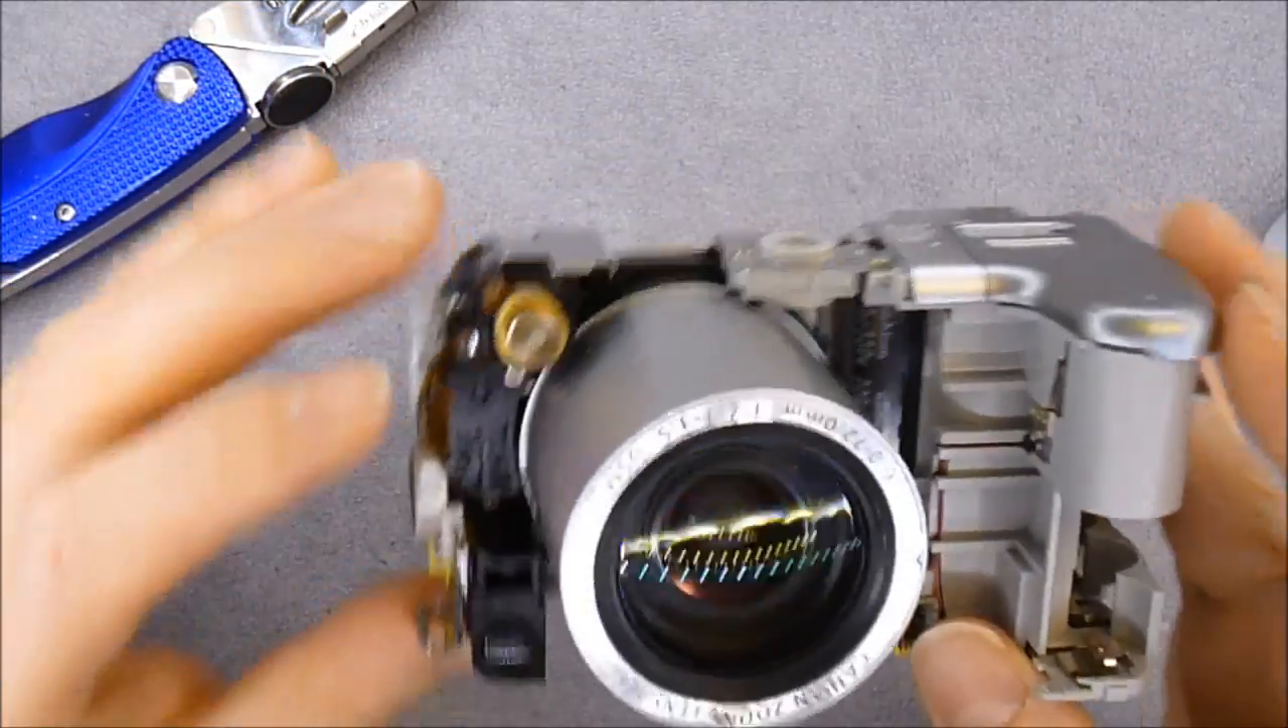And, here is the camera almost naked.